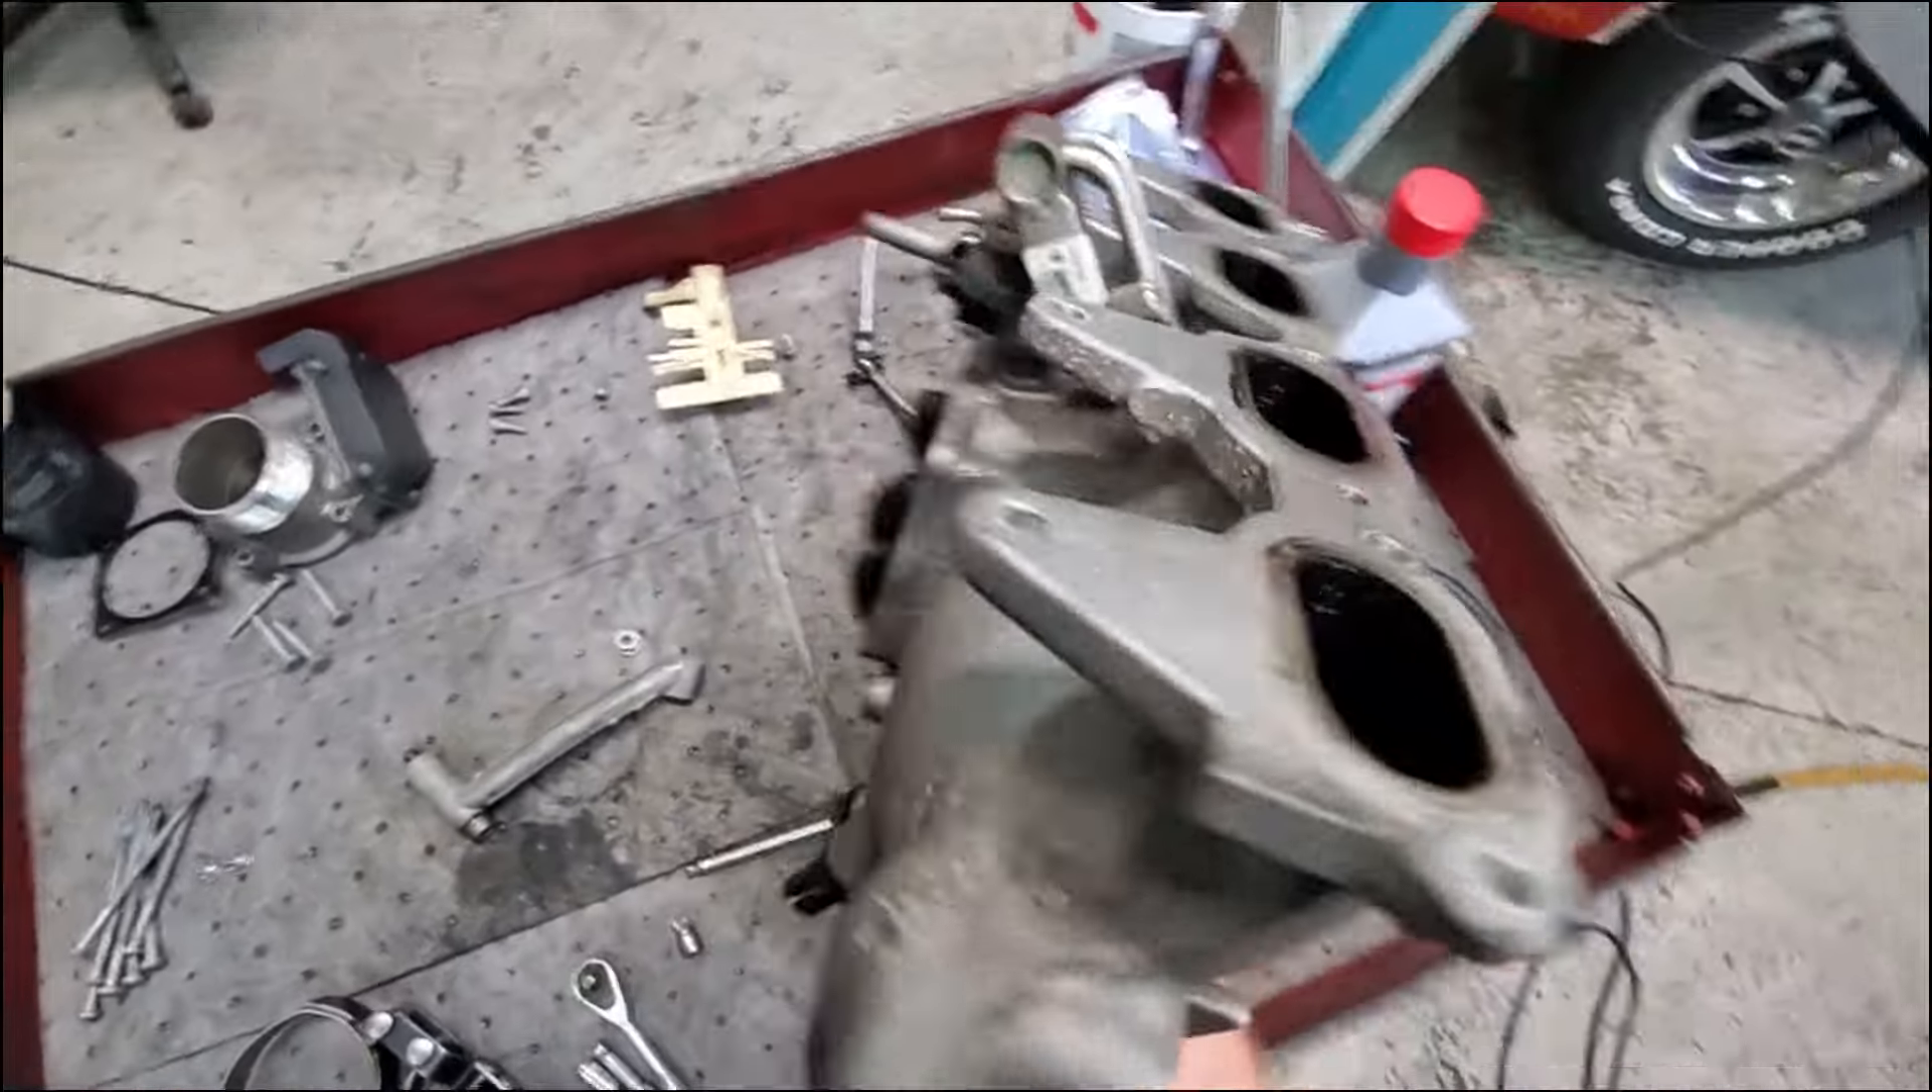Now we have the first part of the intake off.